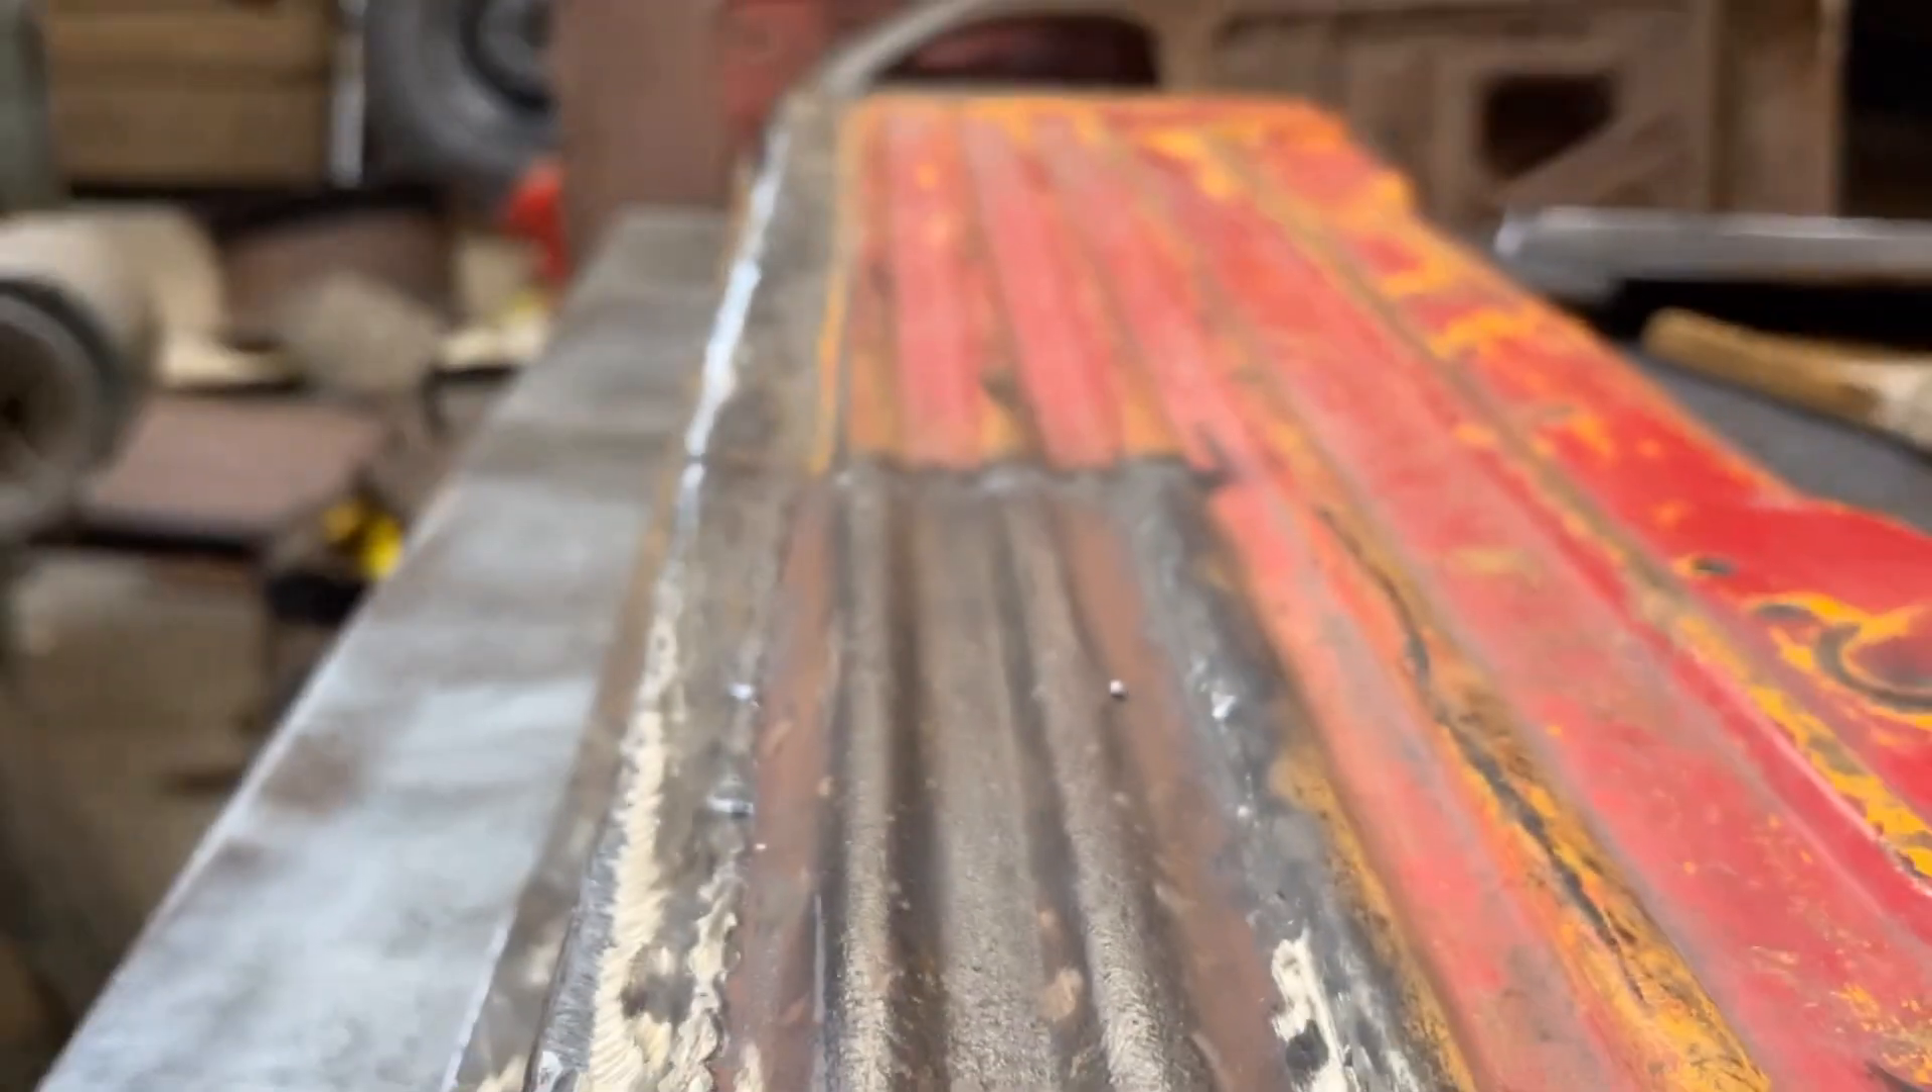I'm pleased with the fitment of this patch panel in there with the original metal. Looks pretty good. Nice and straight.